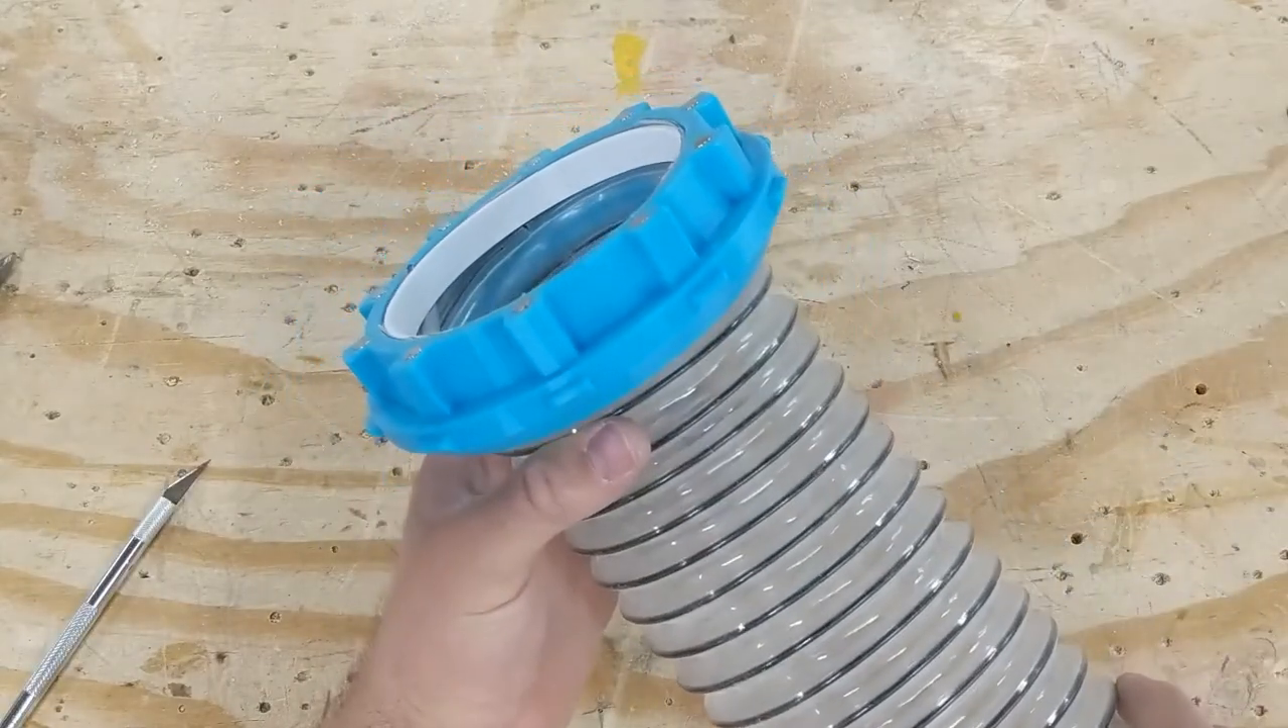And that's one end of the tube terminated. Now I have to do the same thing on the other side.